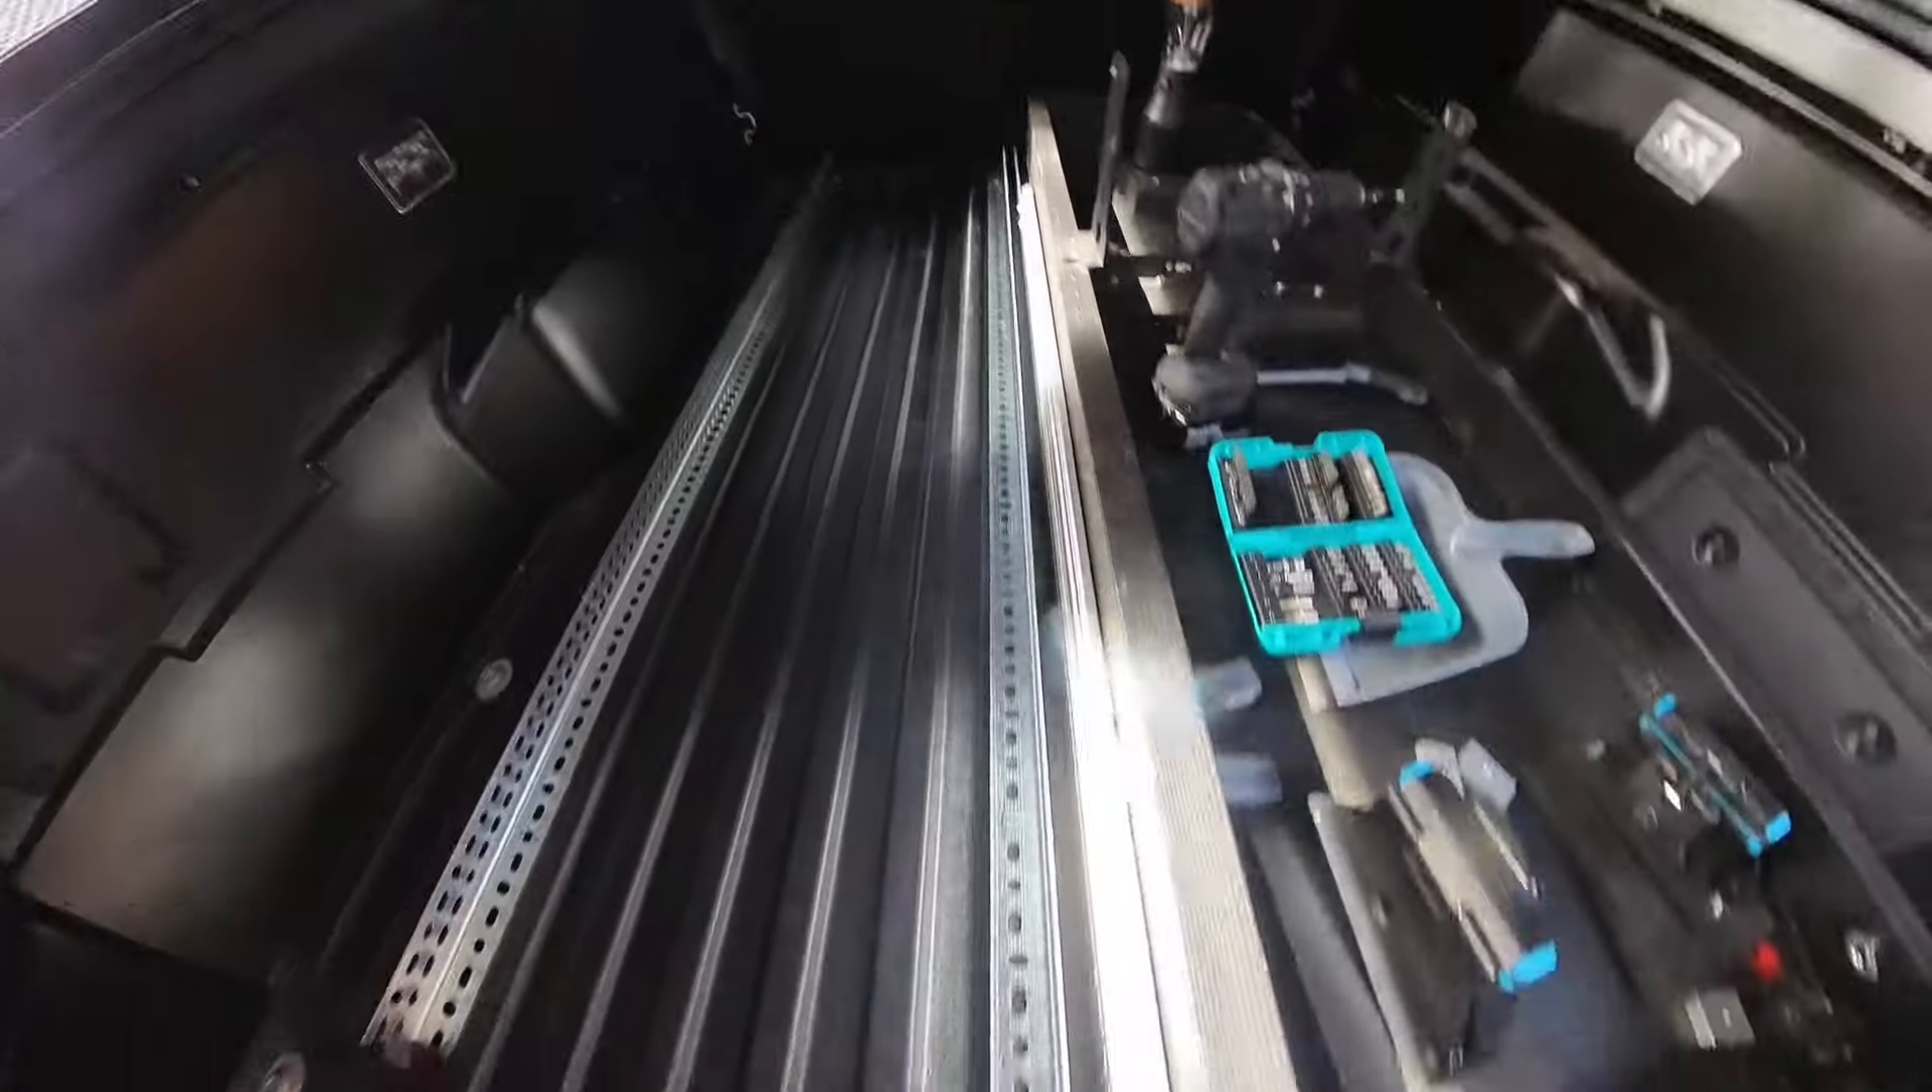You can see that I have the angle iron attached now, right next to the other slide.